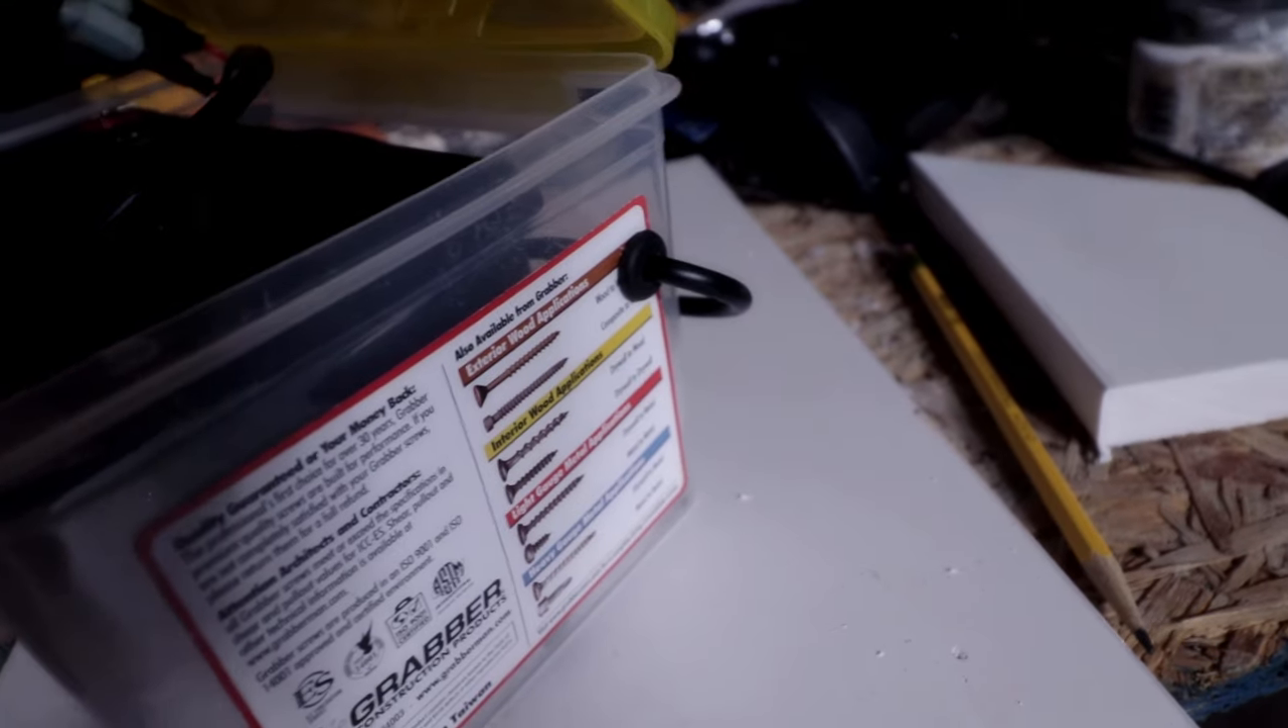I drilled a hole in the side and put a grommet in it it's just a bit bigger than the line that's coming in.